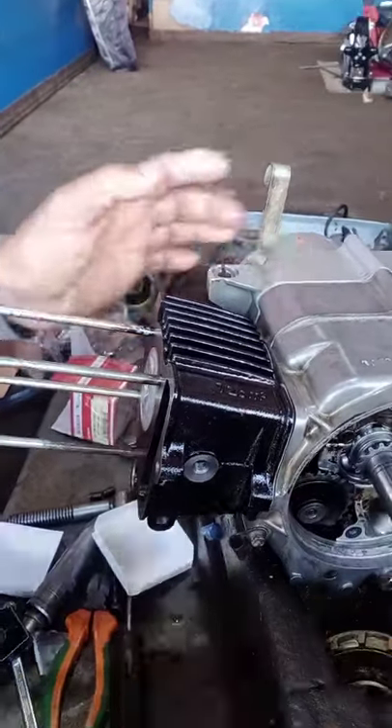یہ دیکھیں دوستو کتنی آسانی کے ساتھ جو ہے ہم نے سلنڈر کو فٹ کر دیا ہے۔